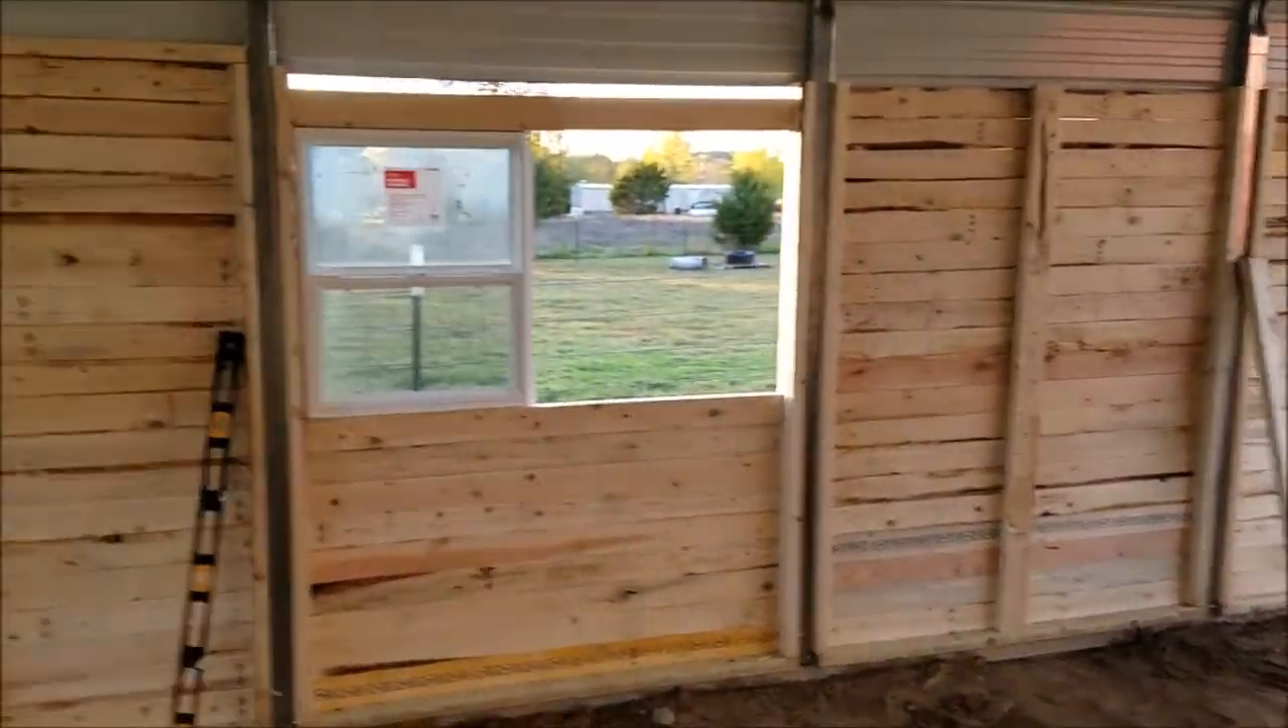And yes you can see gaps in the boards.